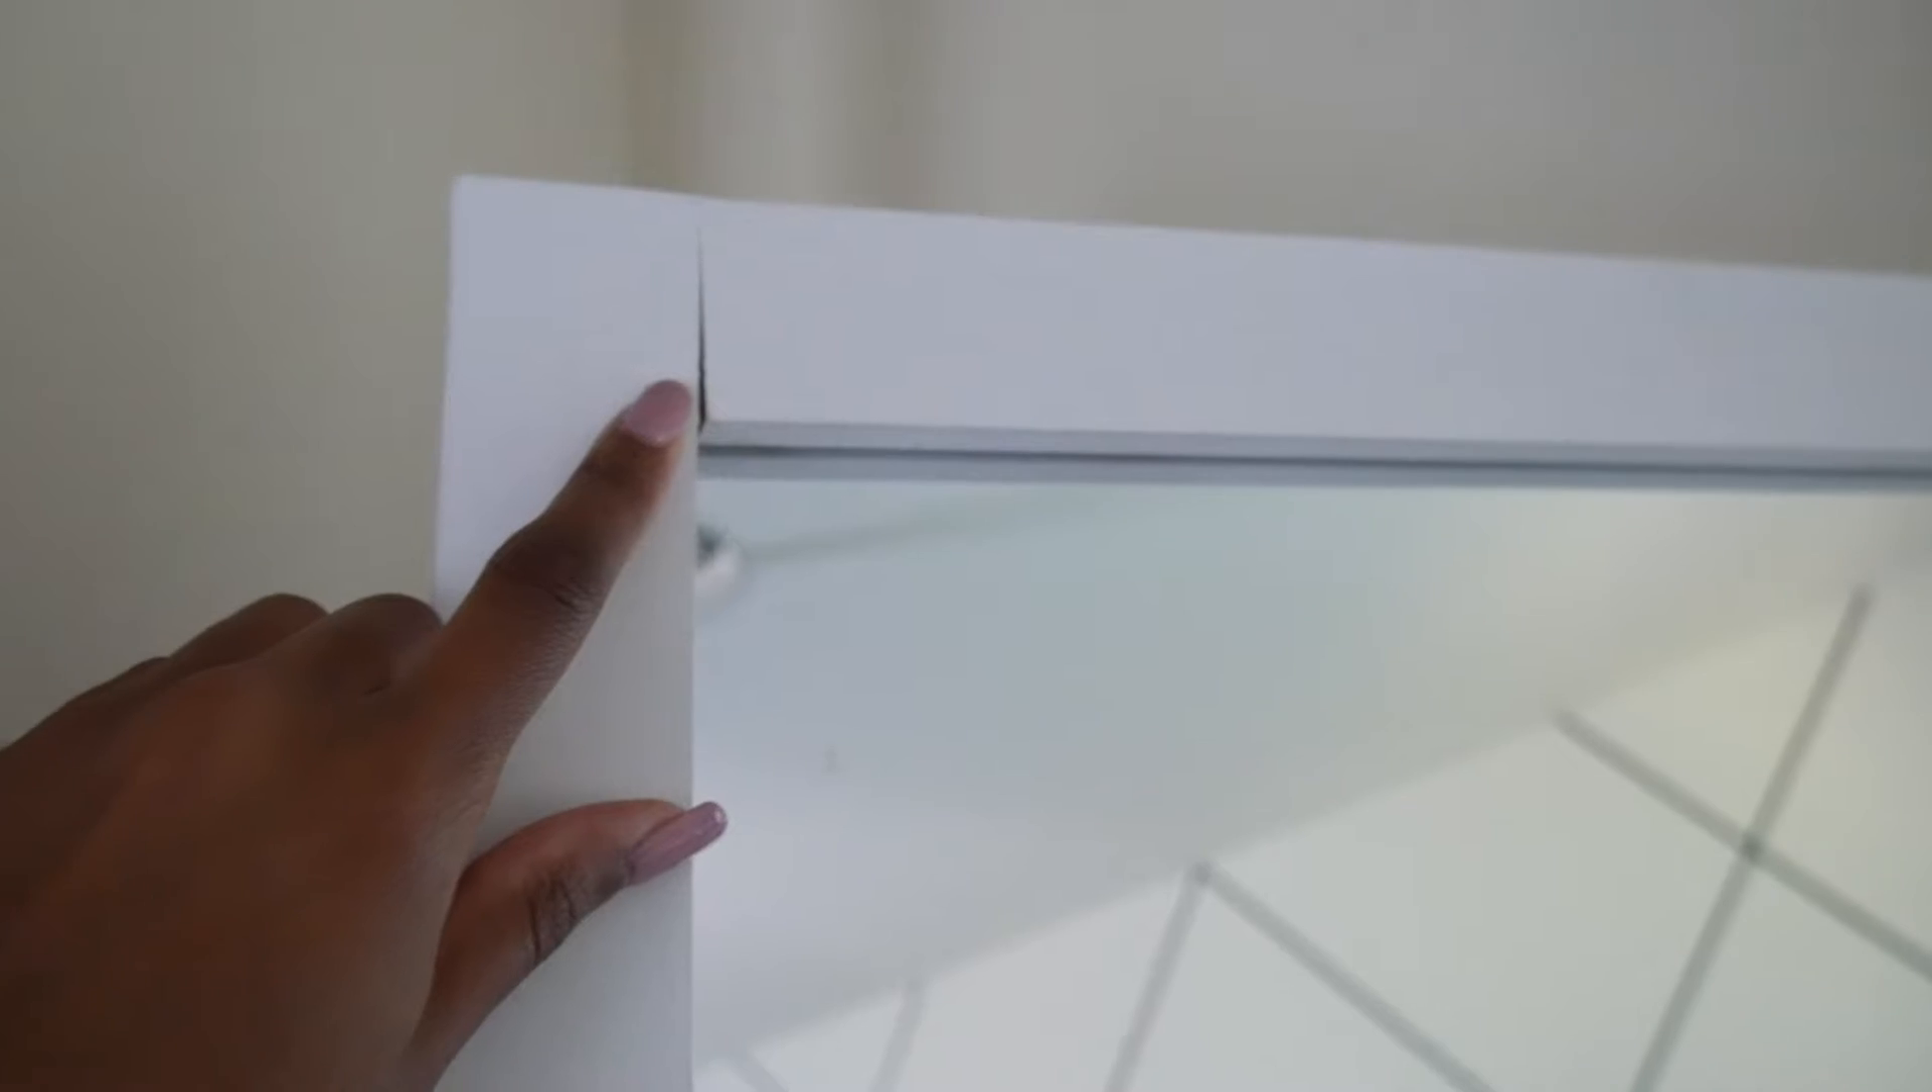There's a gap right here and that's because this piece of wood right here is skewed.